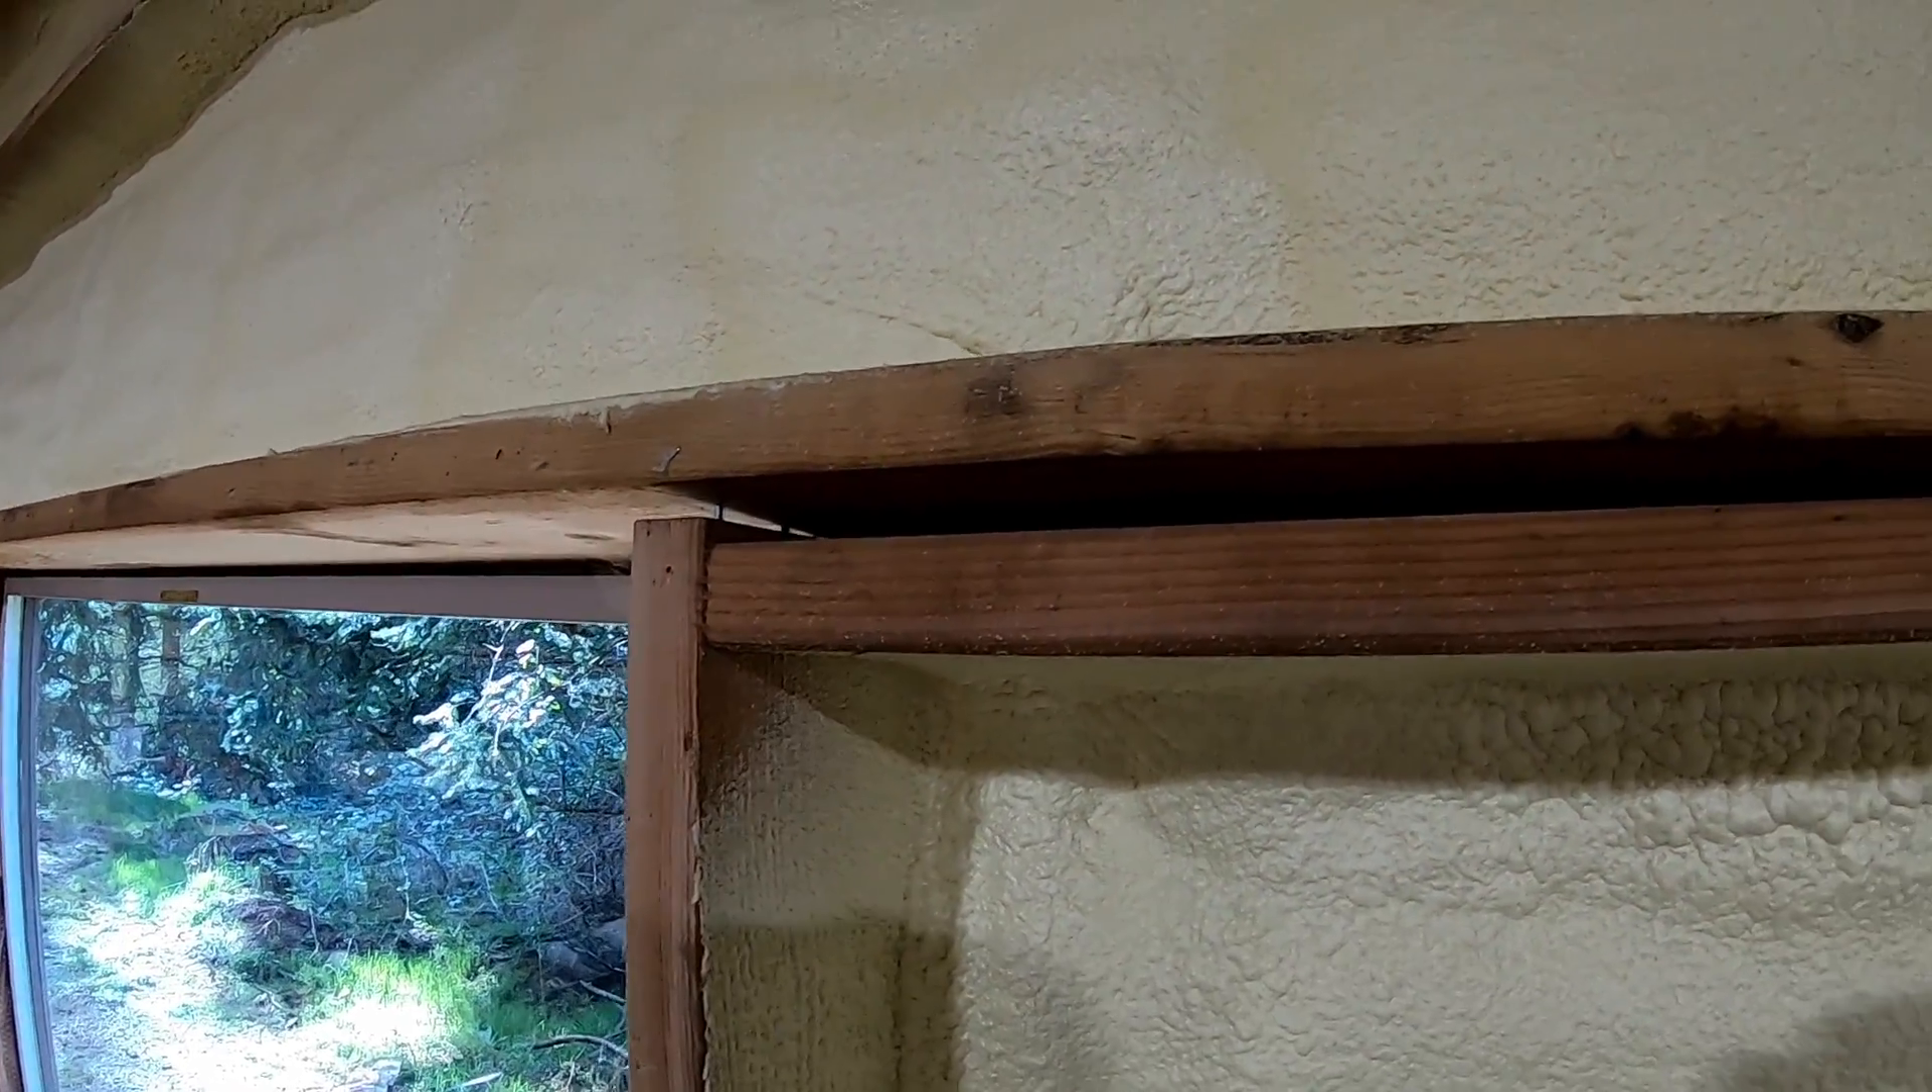We've got these two boards that have managed to just nailed together and they've pulled apart. I'm not sure how they pulled apart because you'd think the foam would push down rather than pull up. Maybe the boards cupped and twisted a bit. You can see light from the outside in between these two boards.